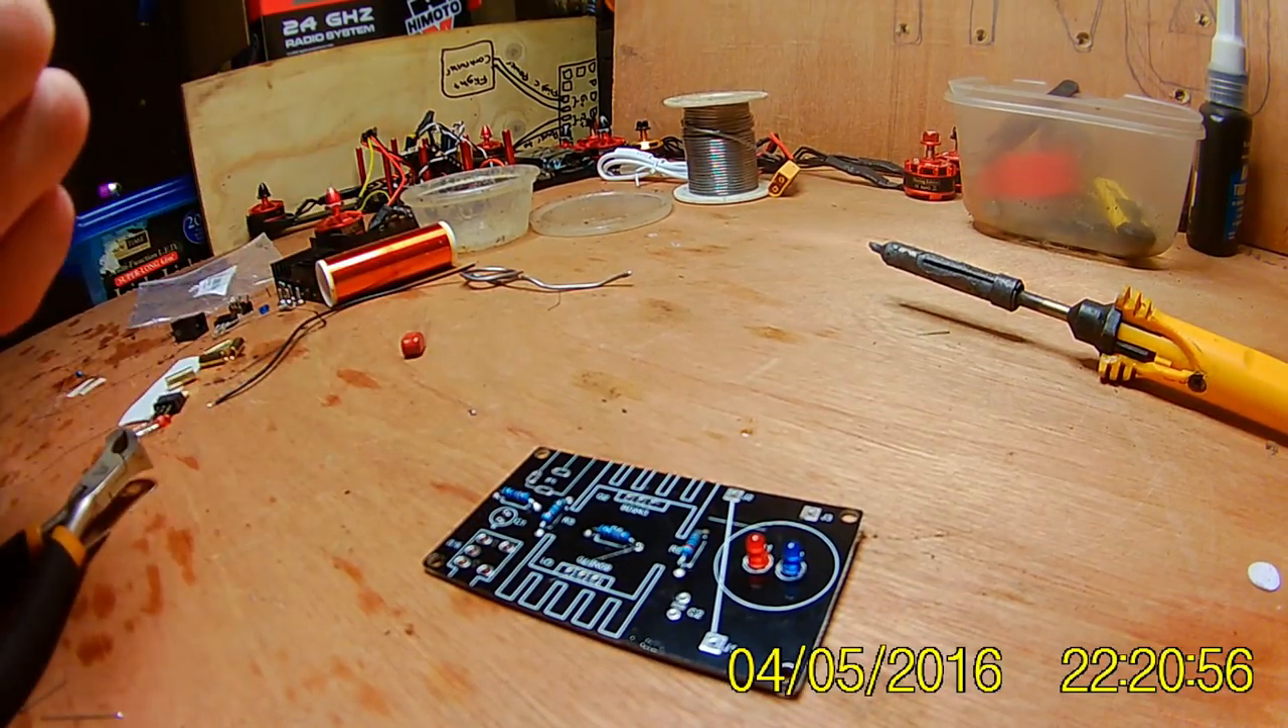So there's the resistors and the LEDs all in place.